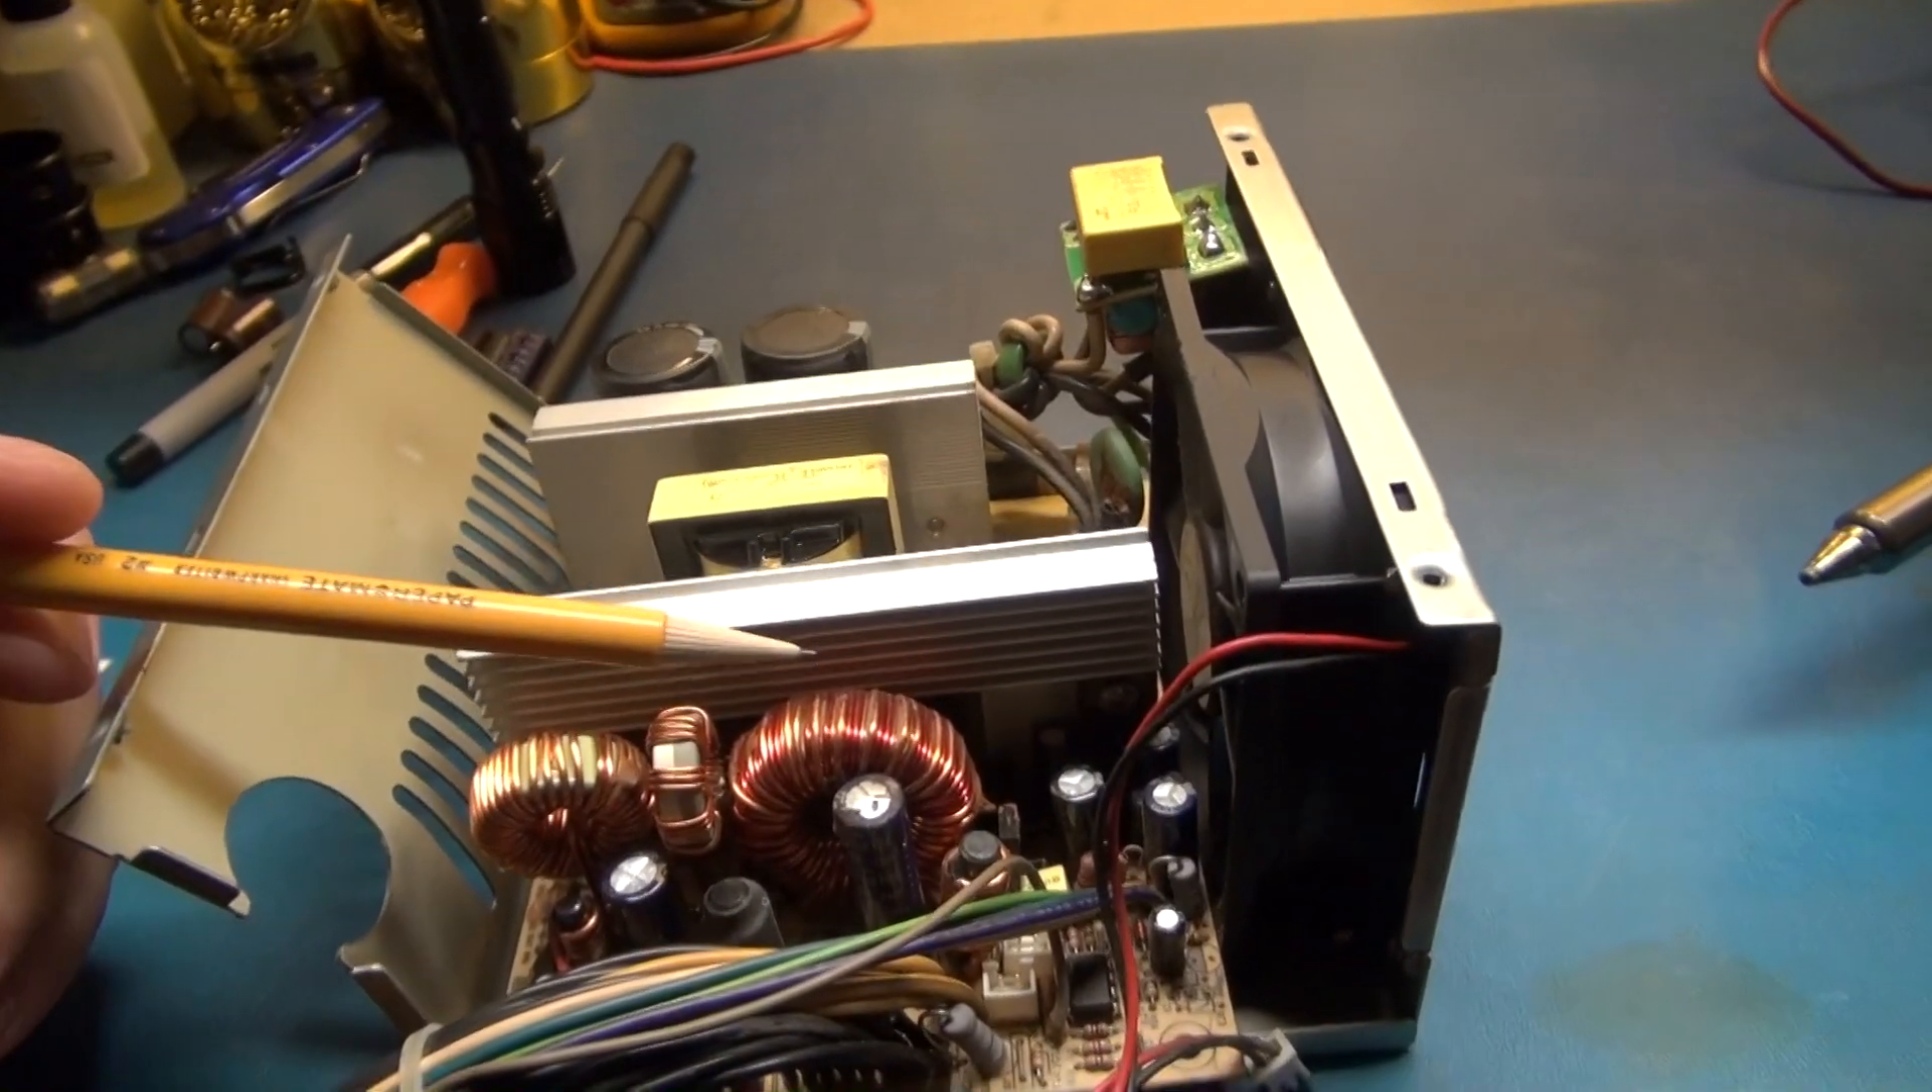All right, so I've pulled the power supply apart, the computer power supply.